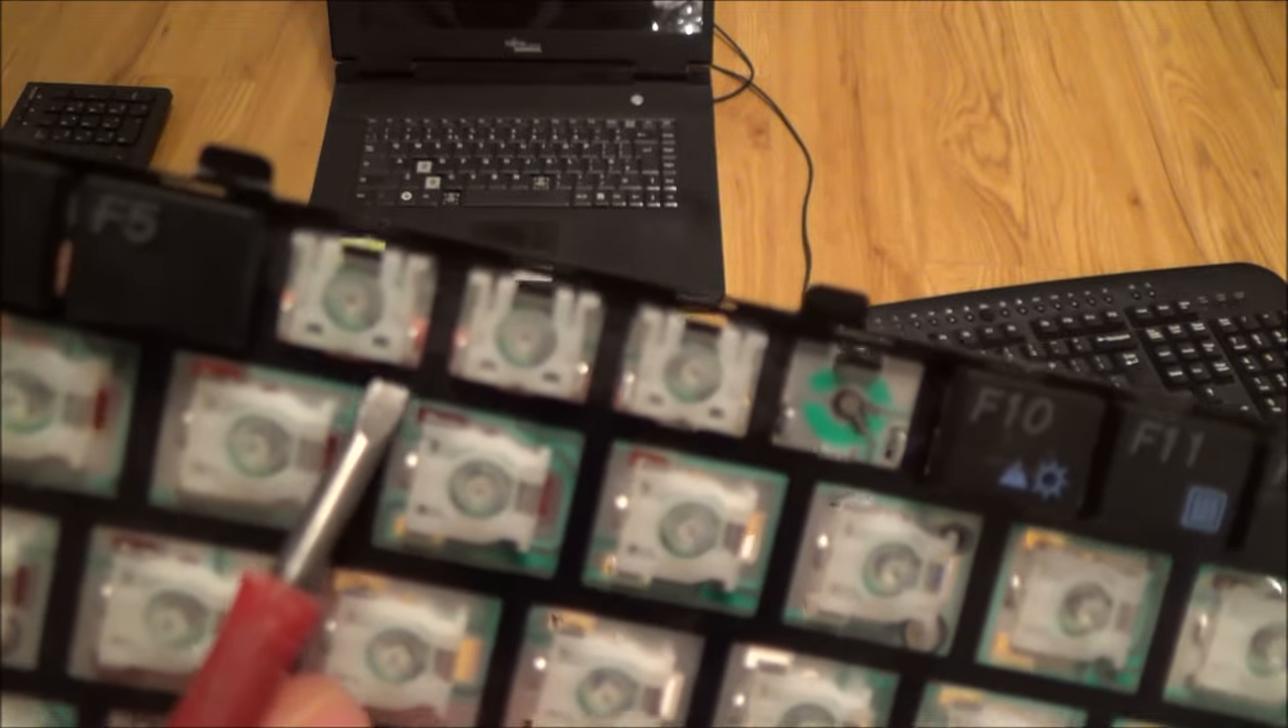All these keys have been taken off already.